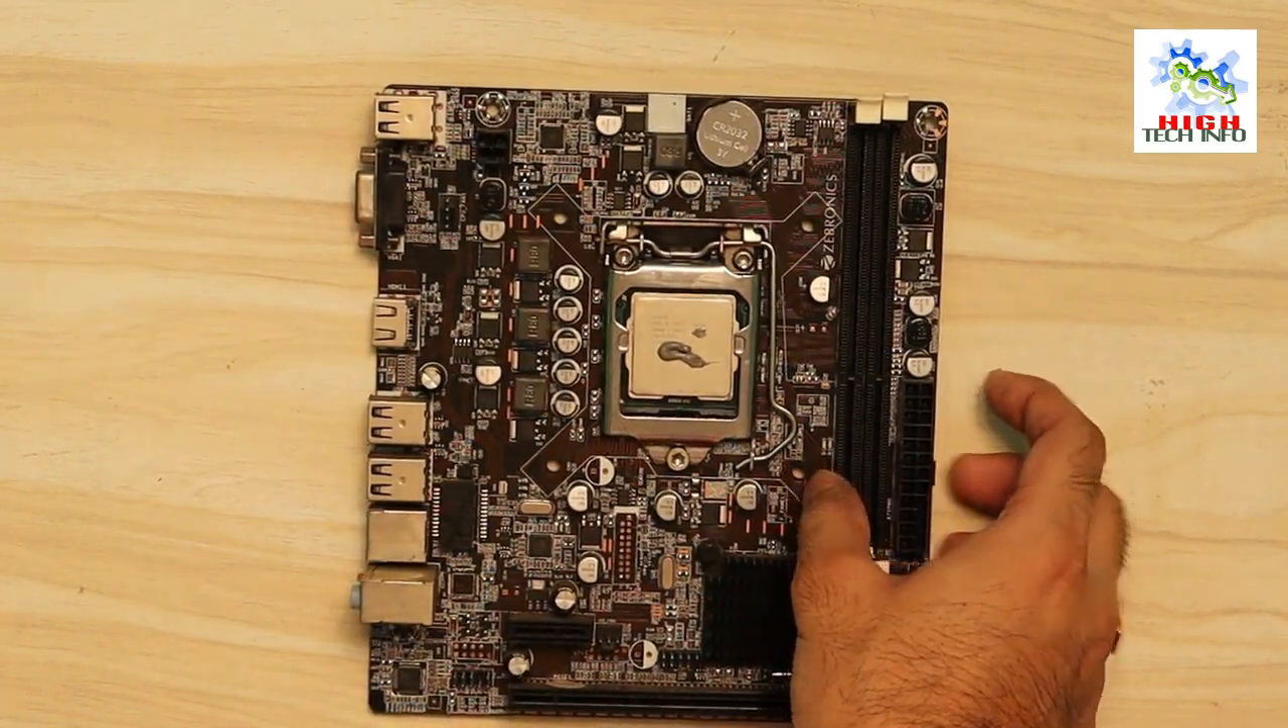तो हमने इस motherboard में लगा लिया है इस processor को और processor के उपर हमने लगा लिया है इस thermal paste को।